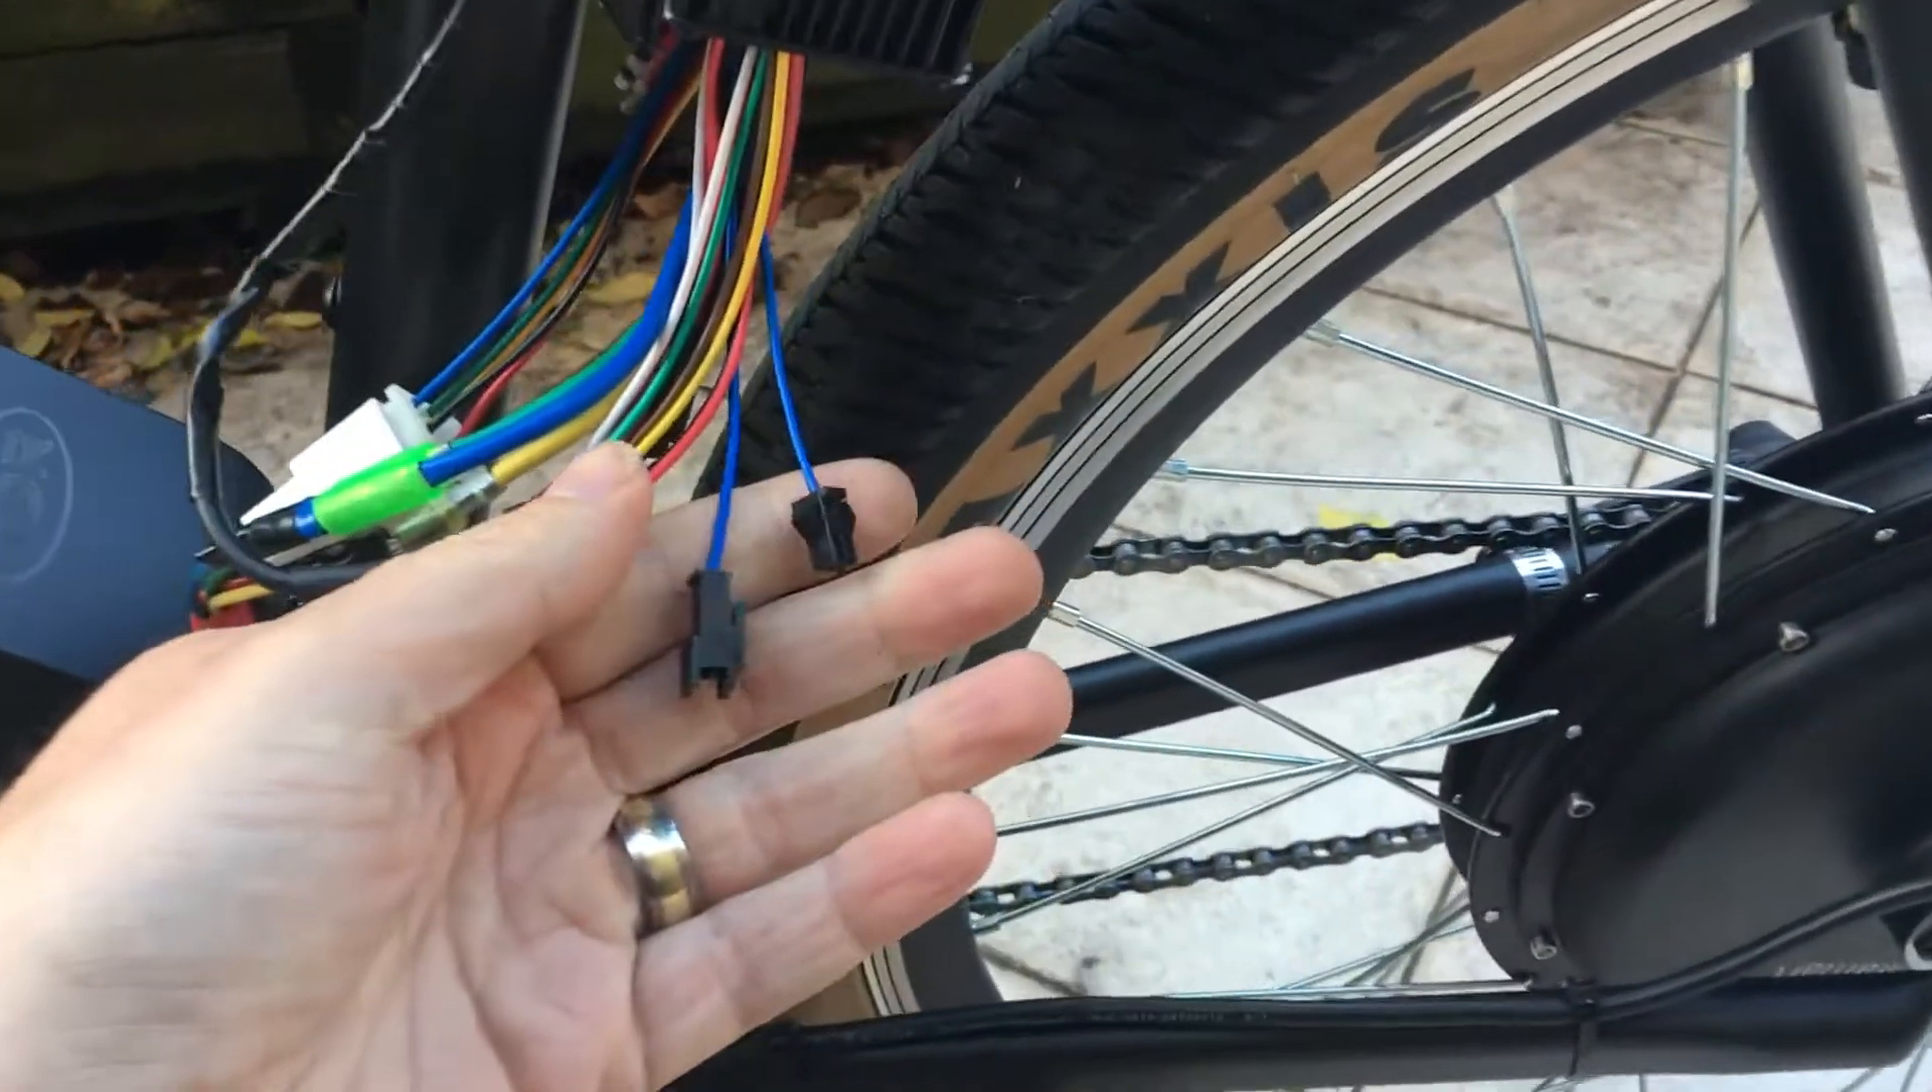And the last cables to be connected are these two blue ones.